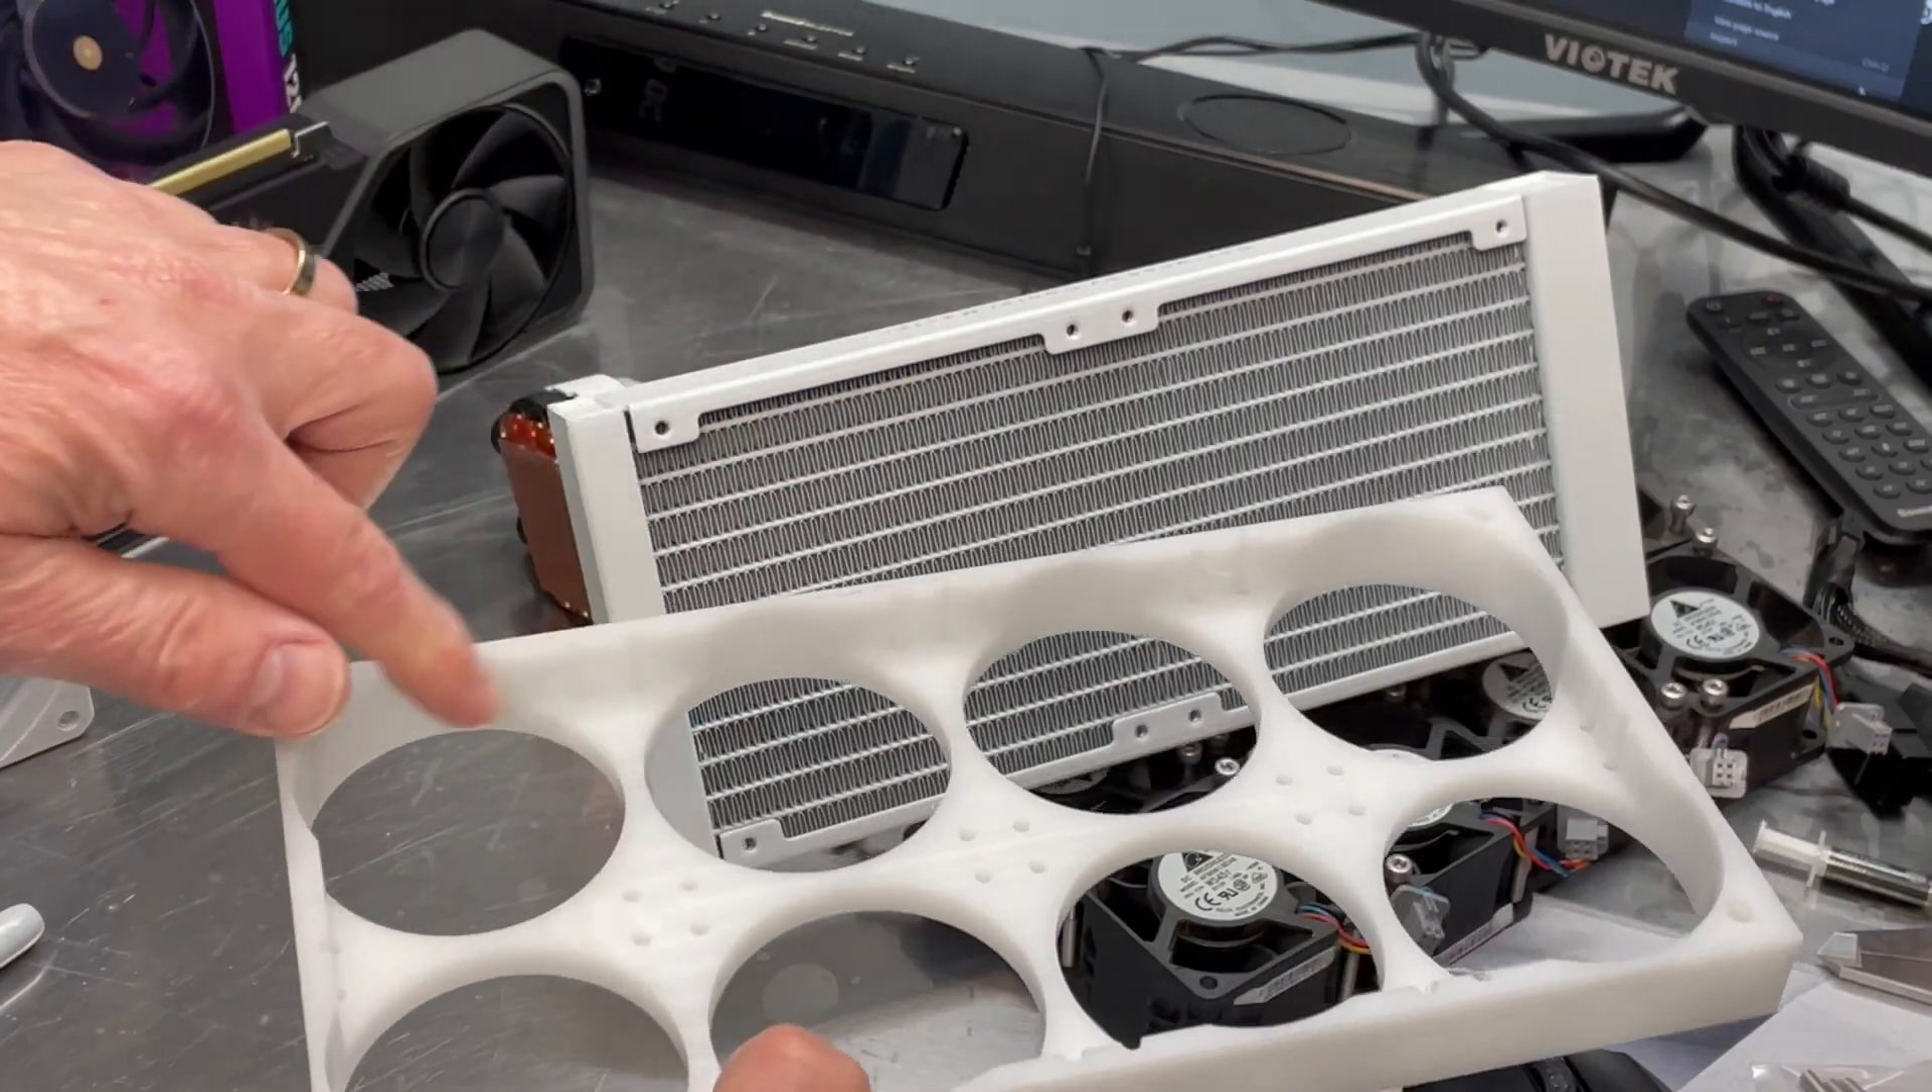So I've got the fans removed.